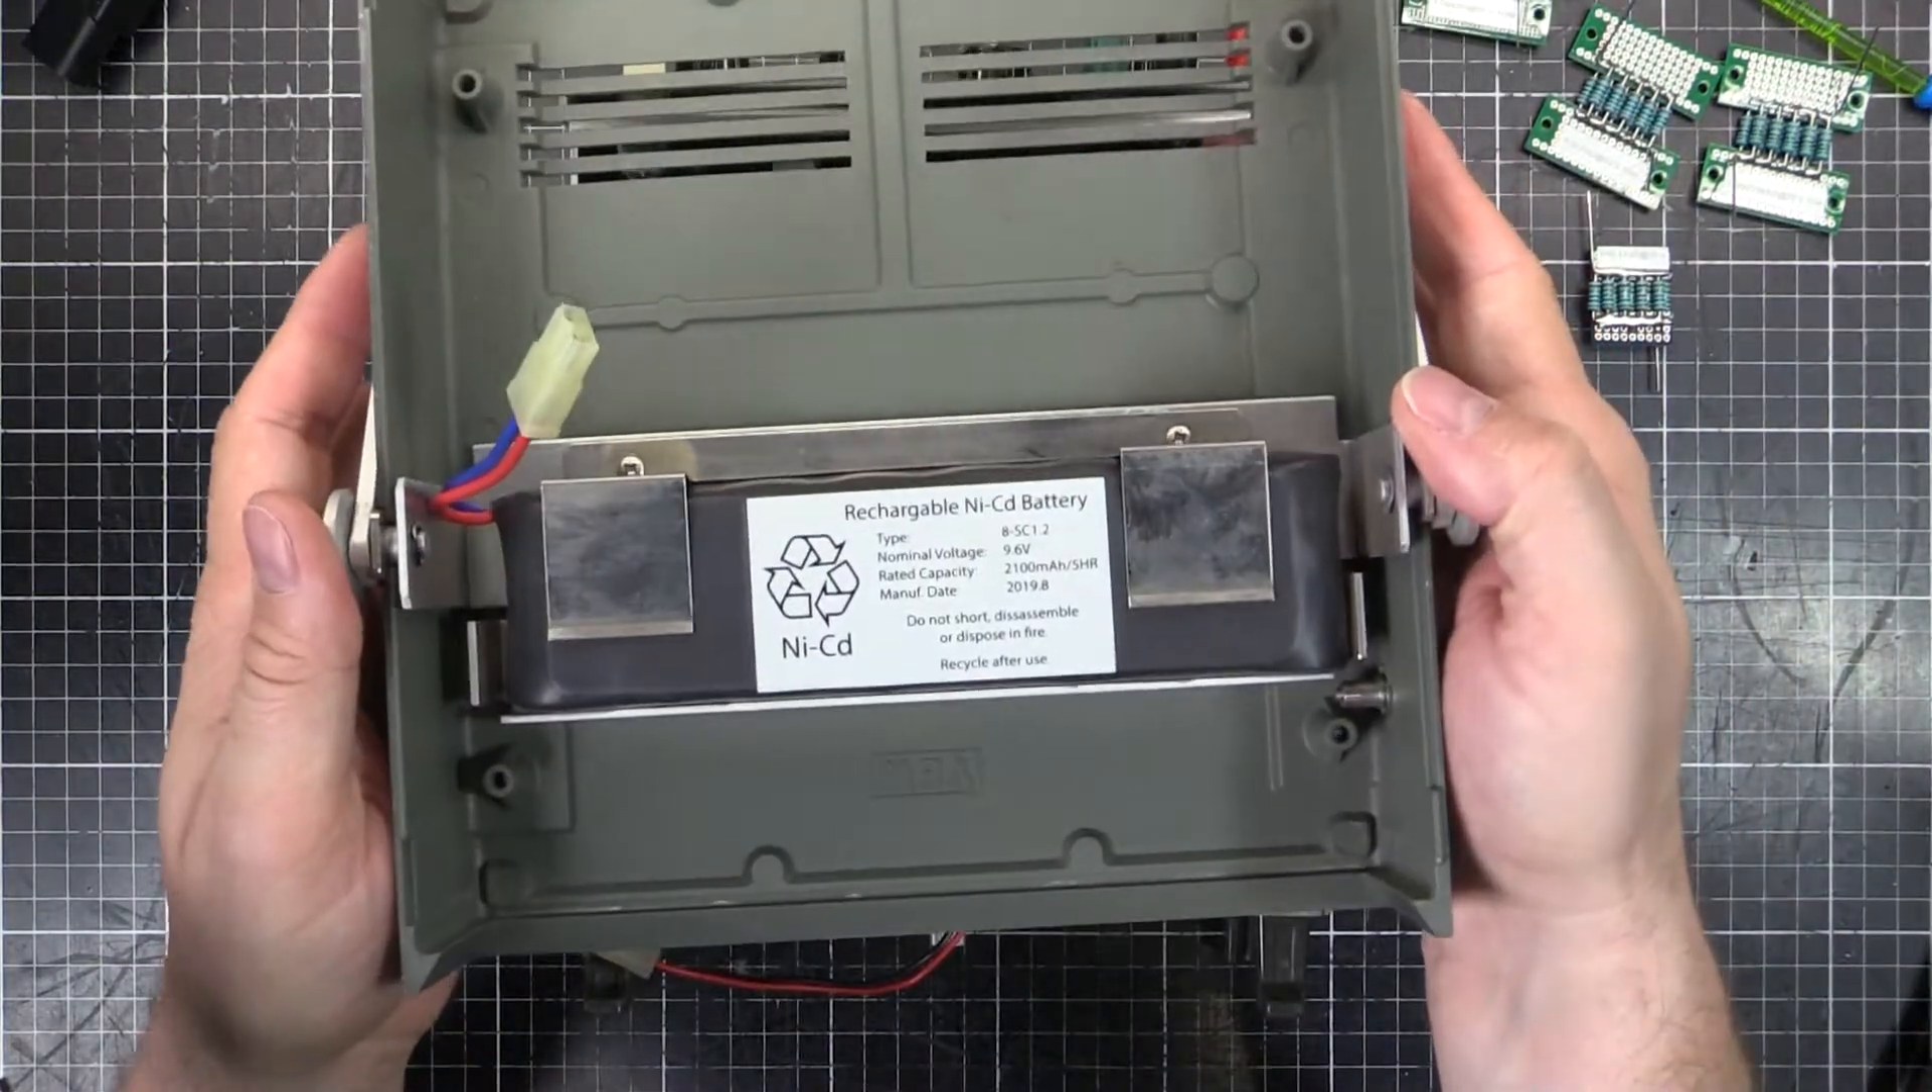There's the battery there. The new battery installed.